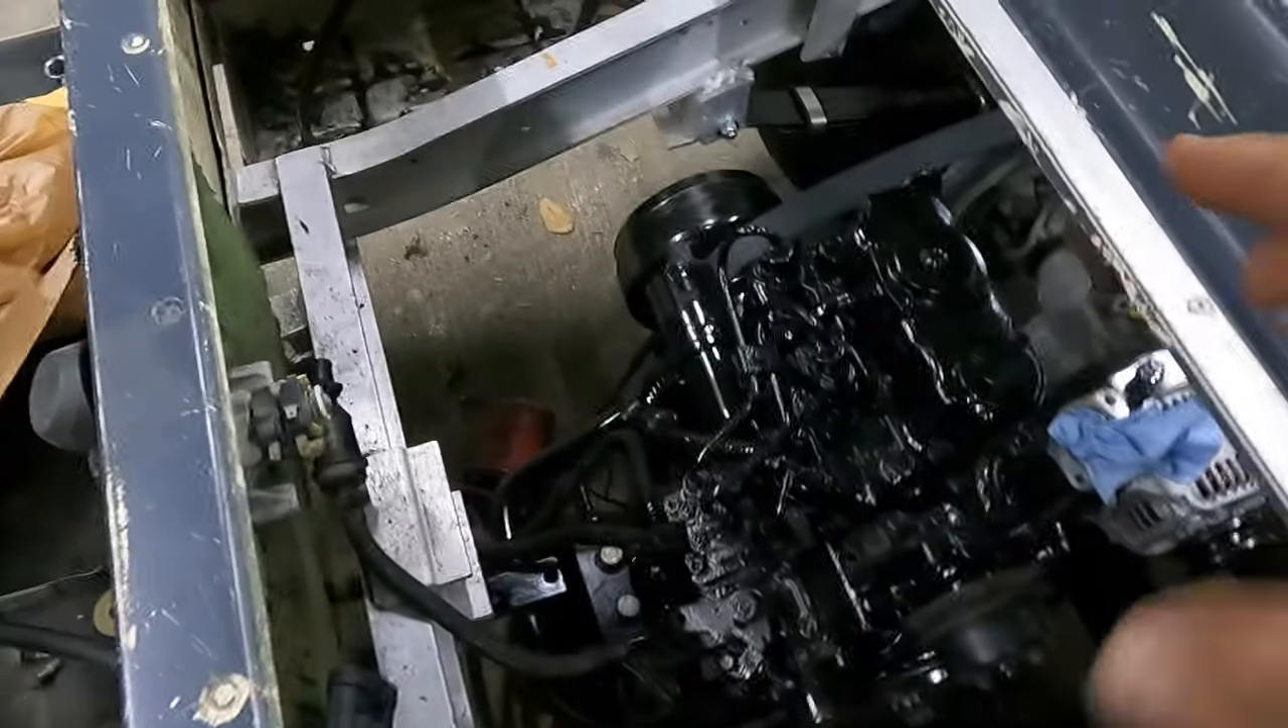I did get the engine set in there.